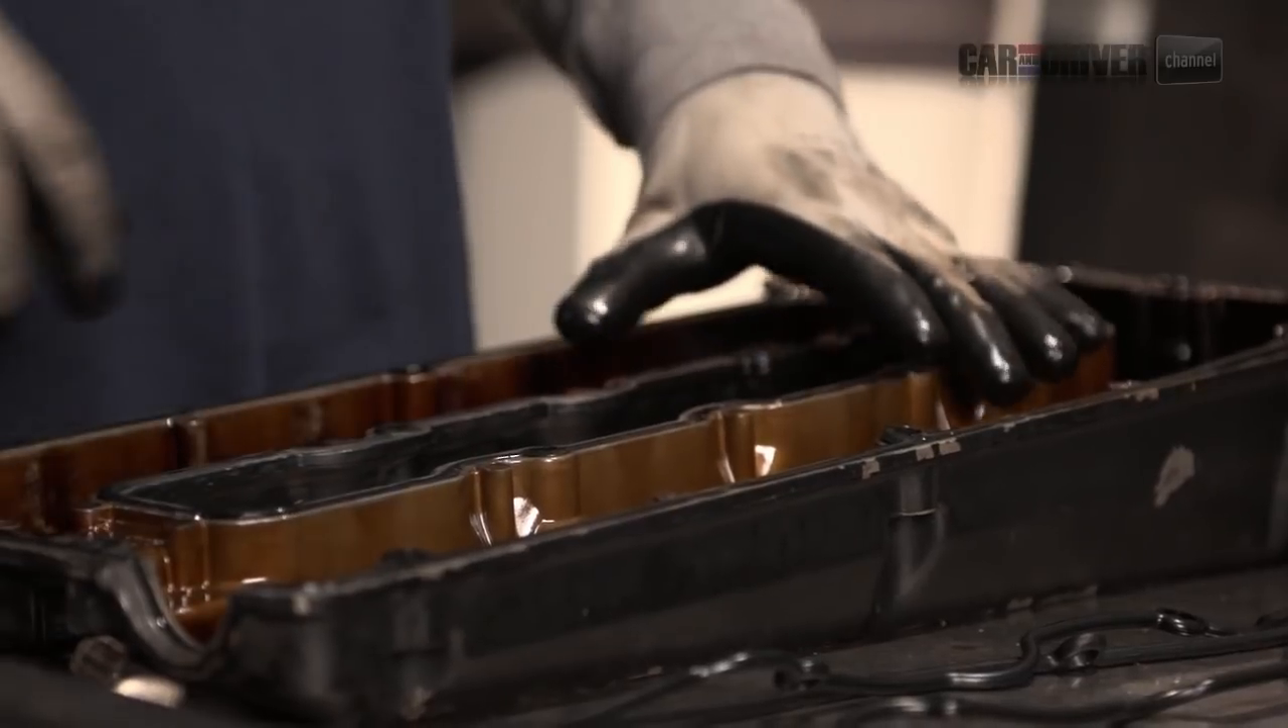So we've got our valve off and on the table upside down.